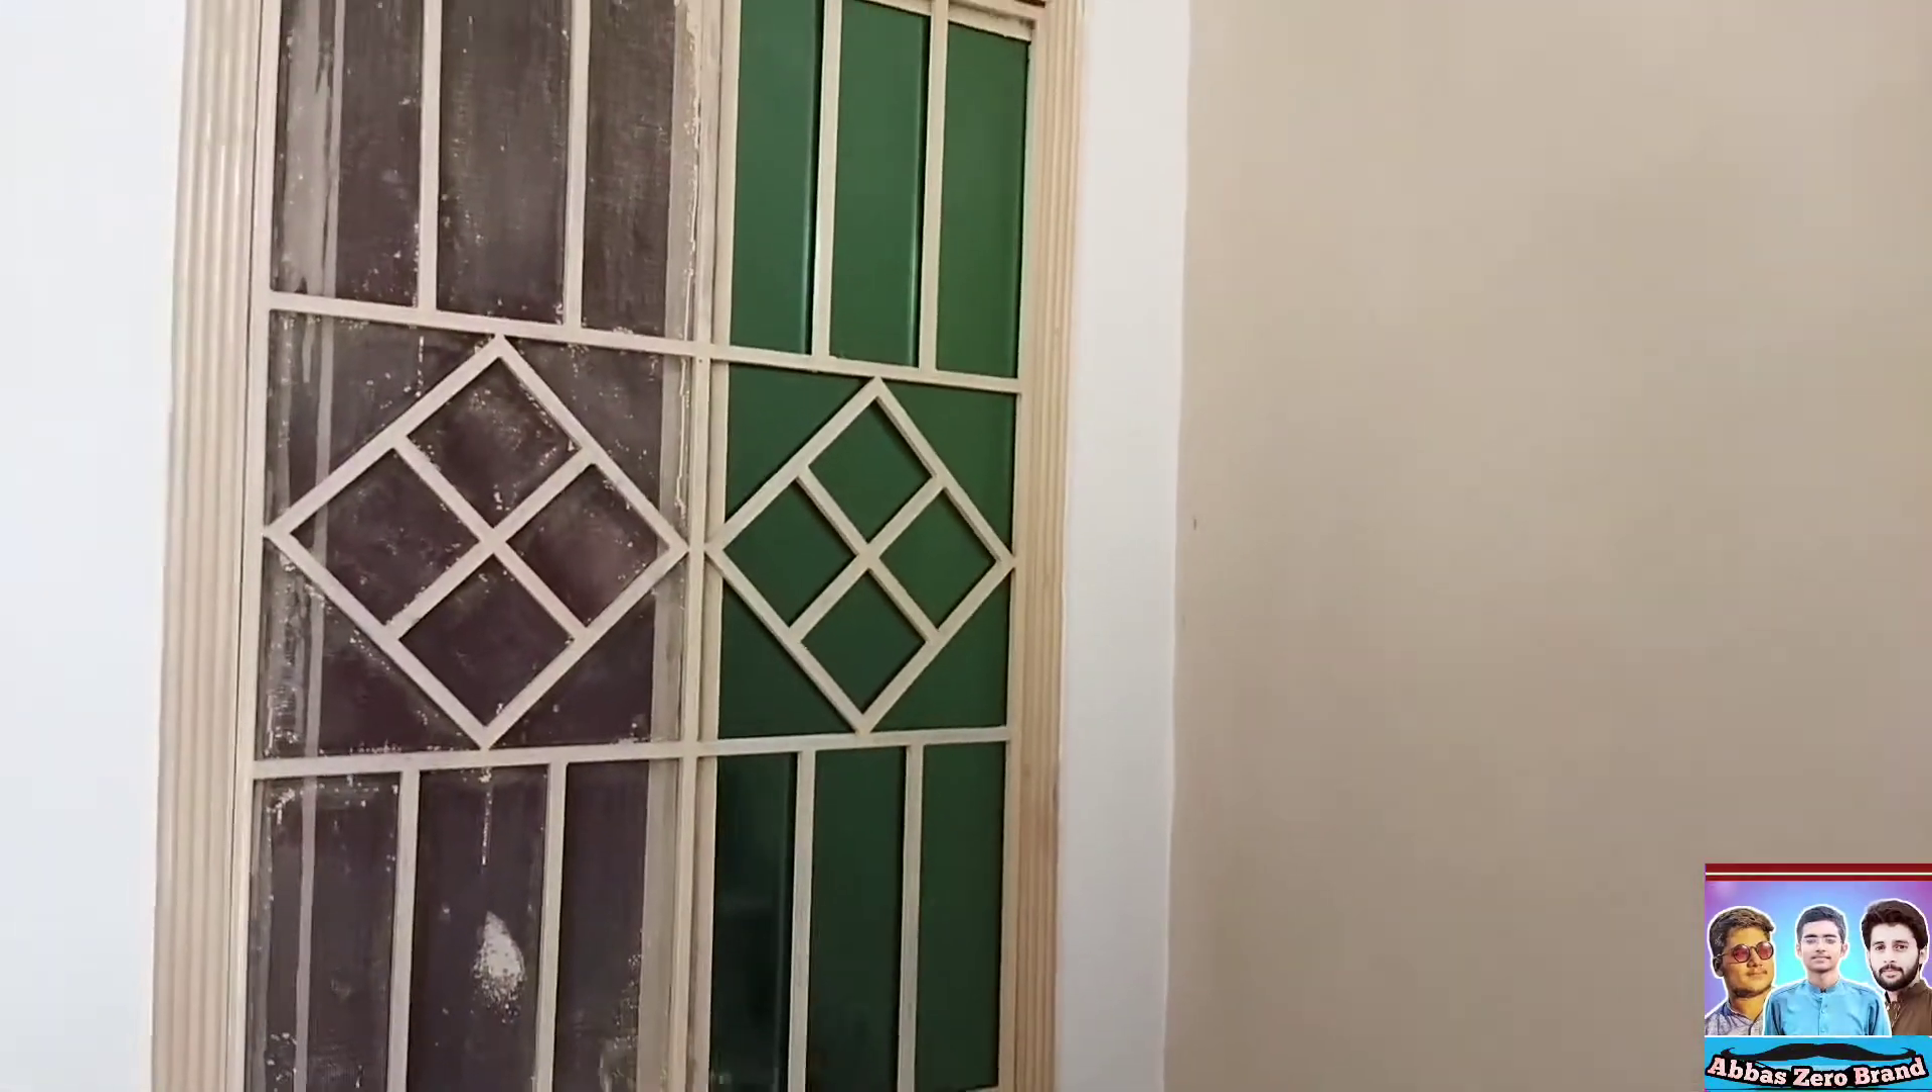یہ ایک شیشہ لگ گیا ہے اور یہ بھی دوسرا لگانے لگیں ہم۔